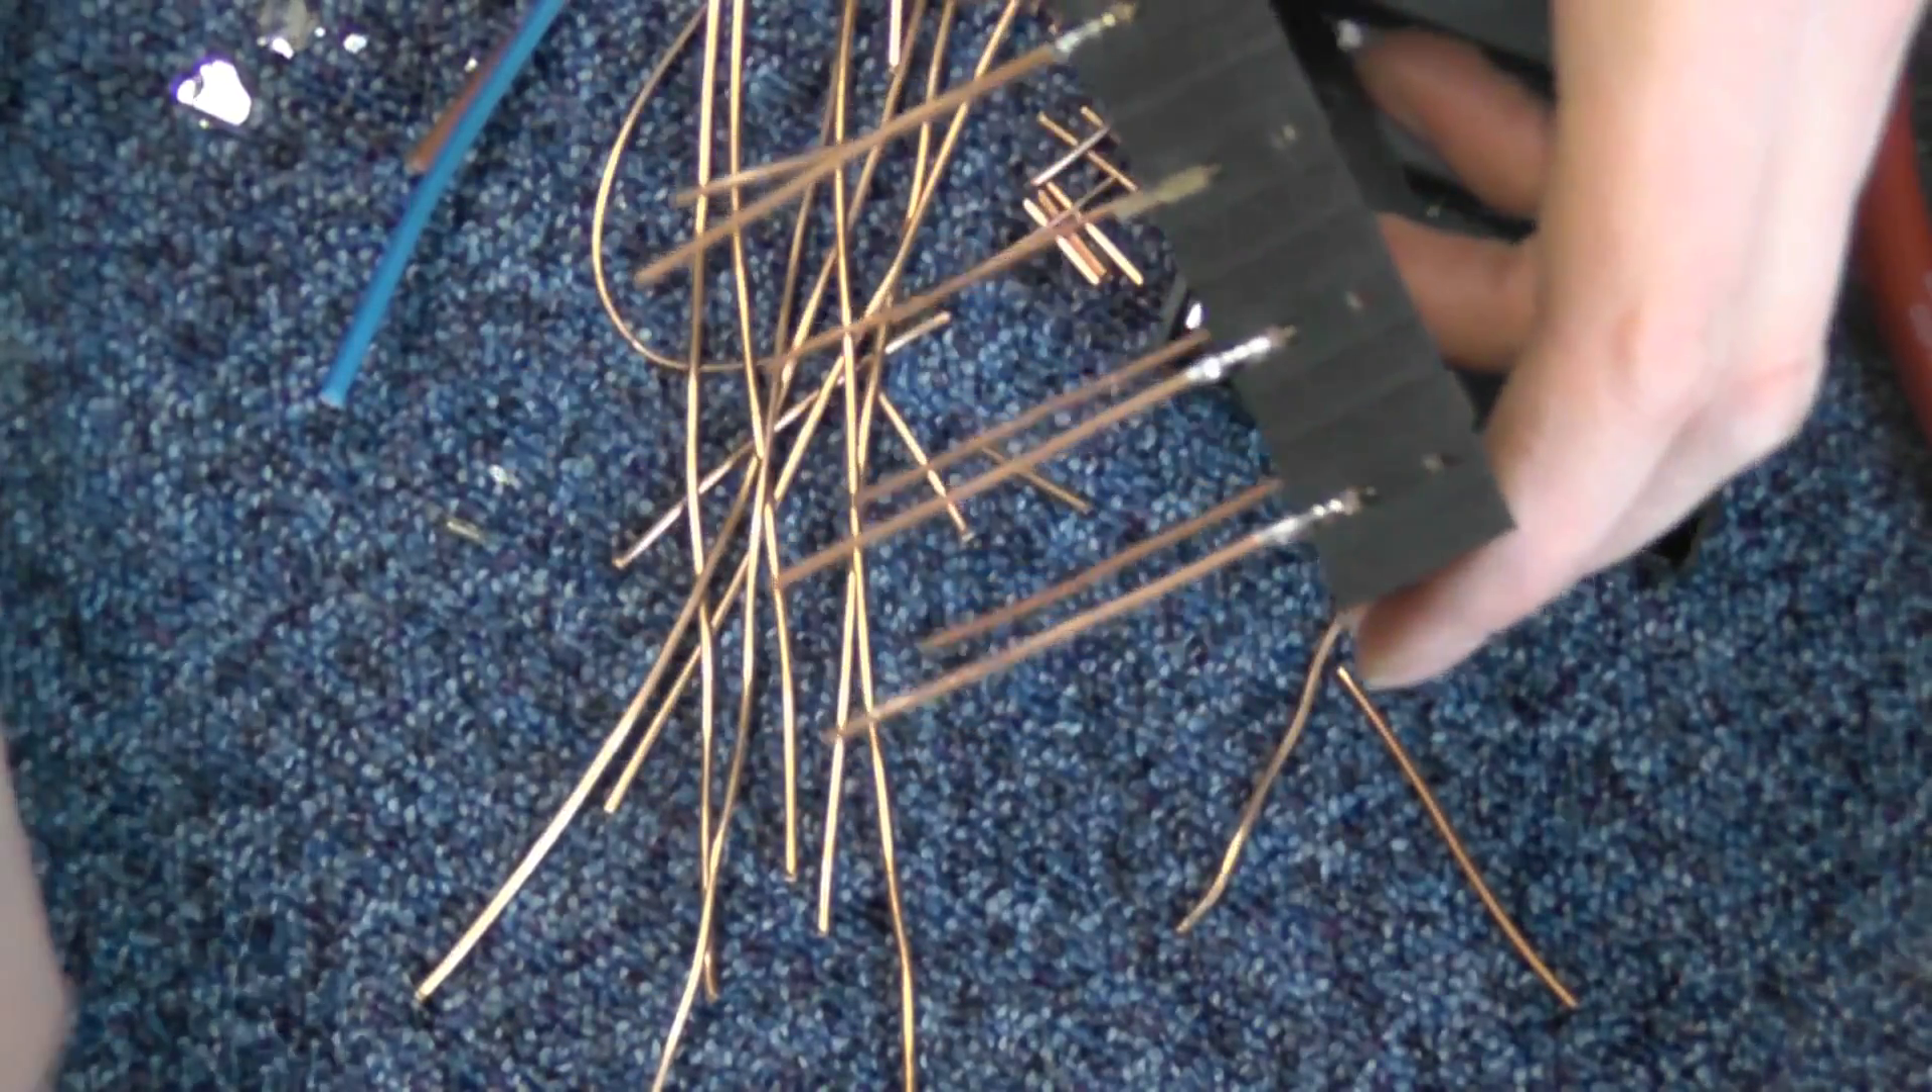I have soldered sort of two and a half inch maybe legs onto each pin some are straighter than others.